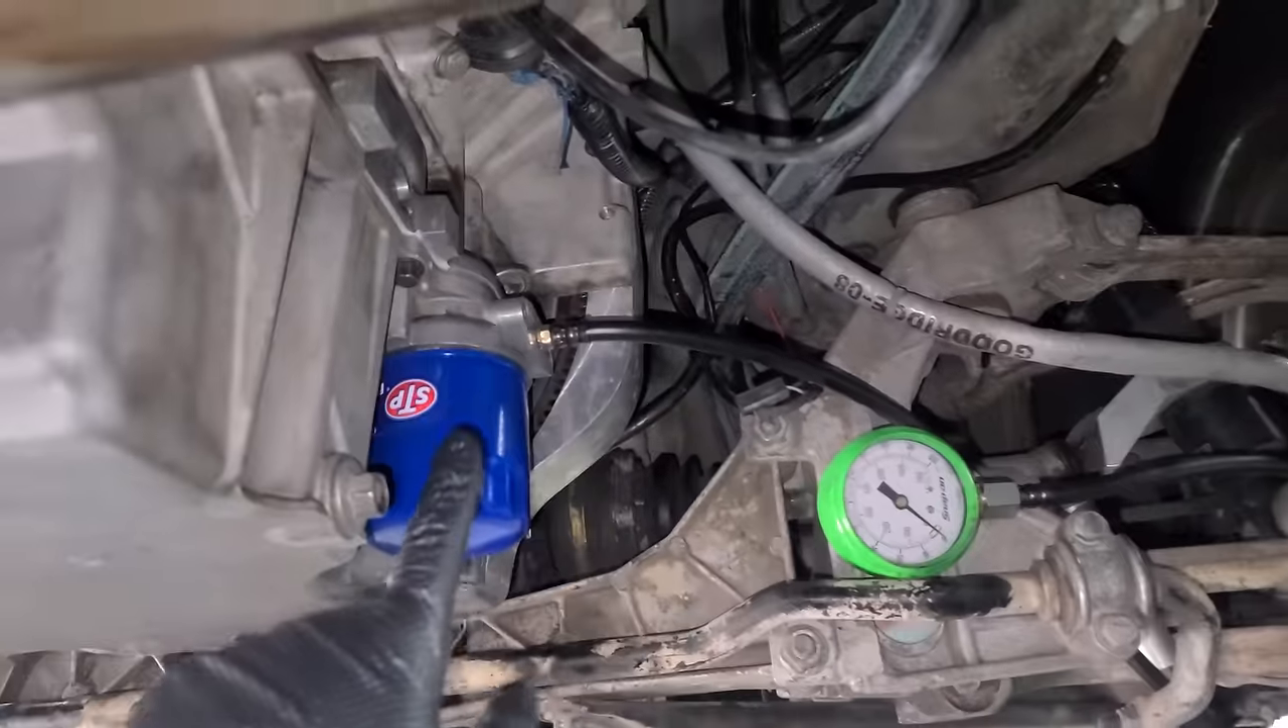We have our oil pressure gauge reconnected and a cheaper oil filter on there.